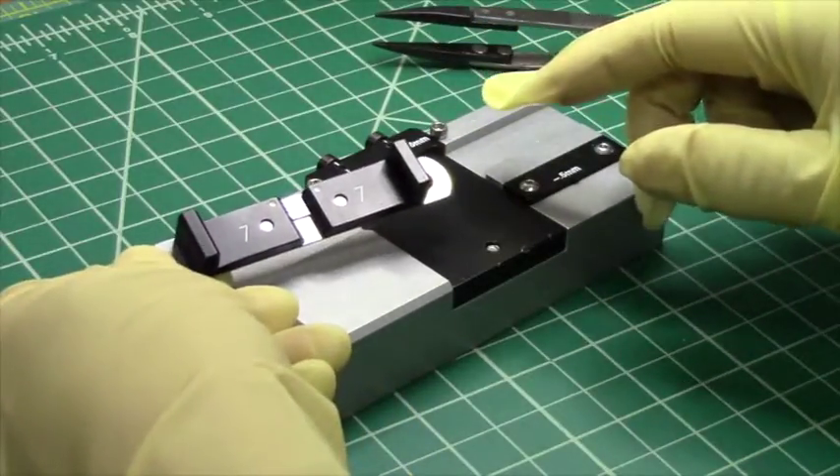In this case I'm using the 700 micron jaws and you can see it fits in the holder.